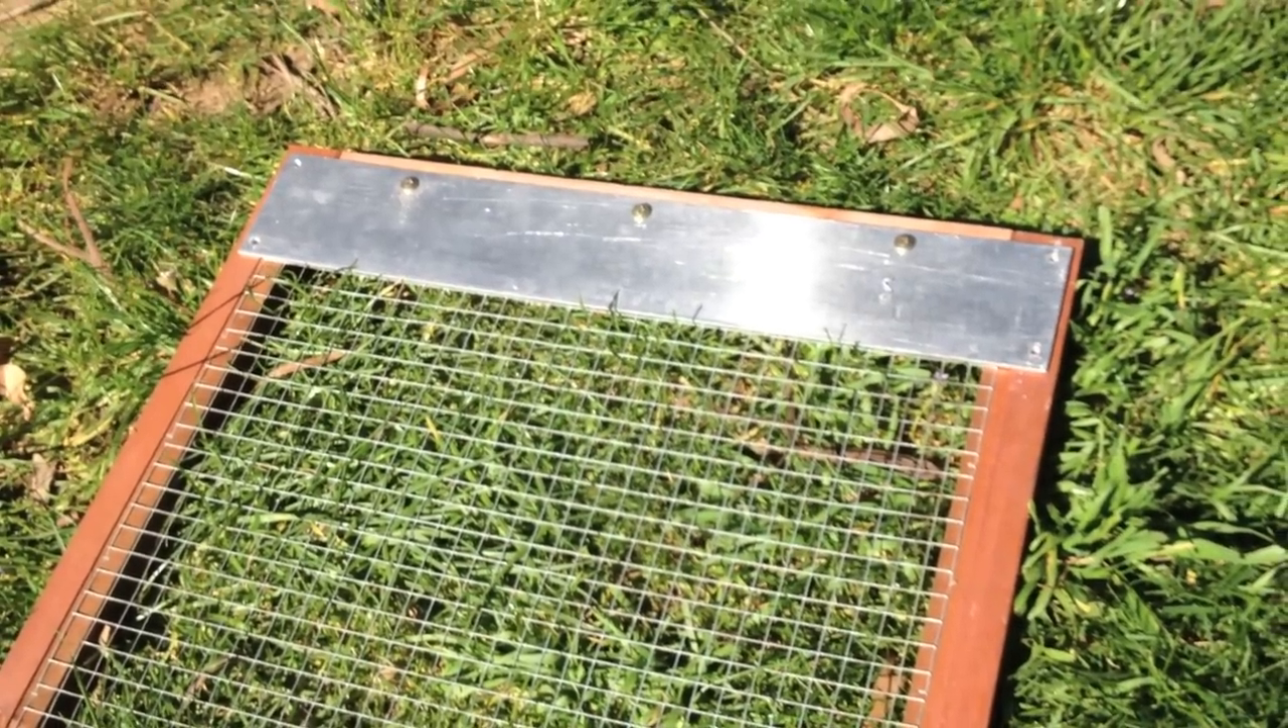I've just fixed the aluminium to the frame using some pan head screws as you can see here.